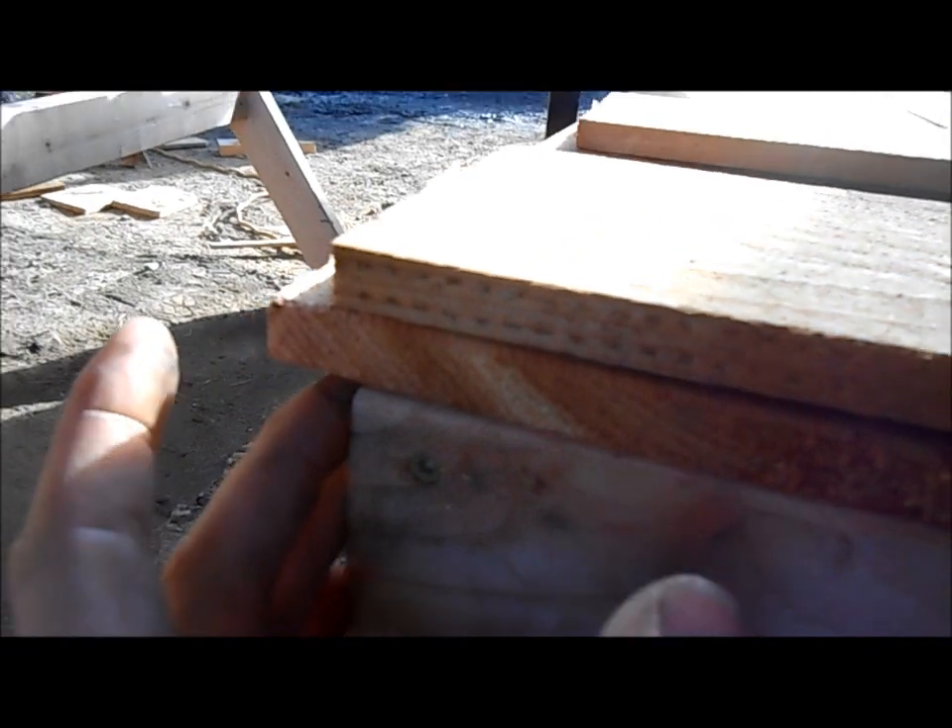Now that I cut the size of the hive down, the boards don't quite match up.